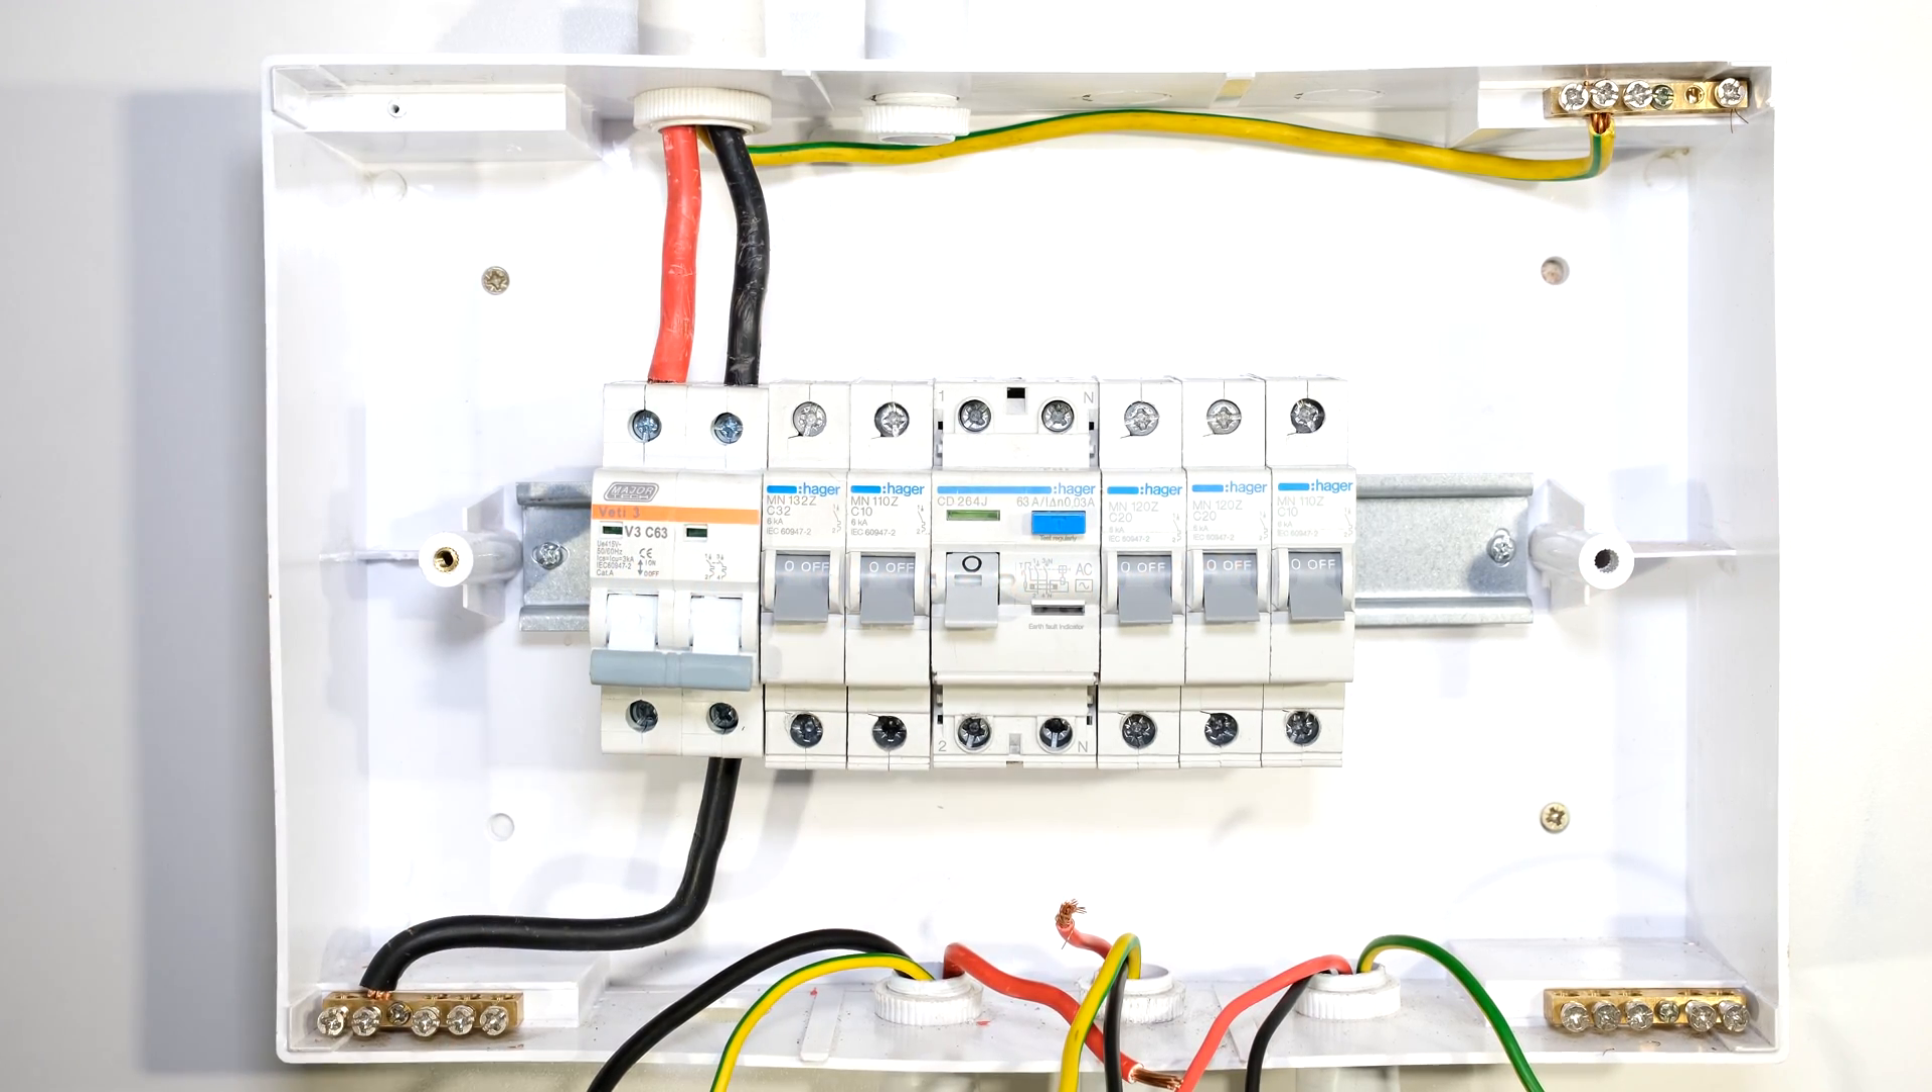Now from the output of my main switch I need to go to my first neutral bus bar. Now there is my neutral wire coming from my output of my main switch to my neutral bus bar.